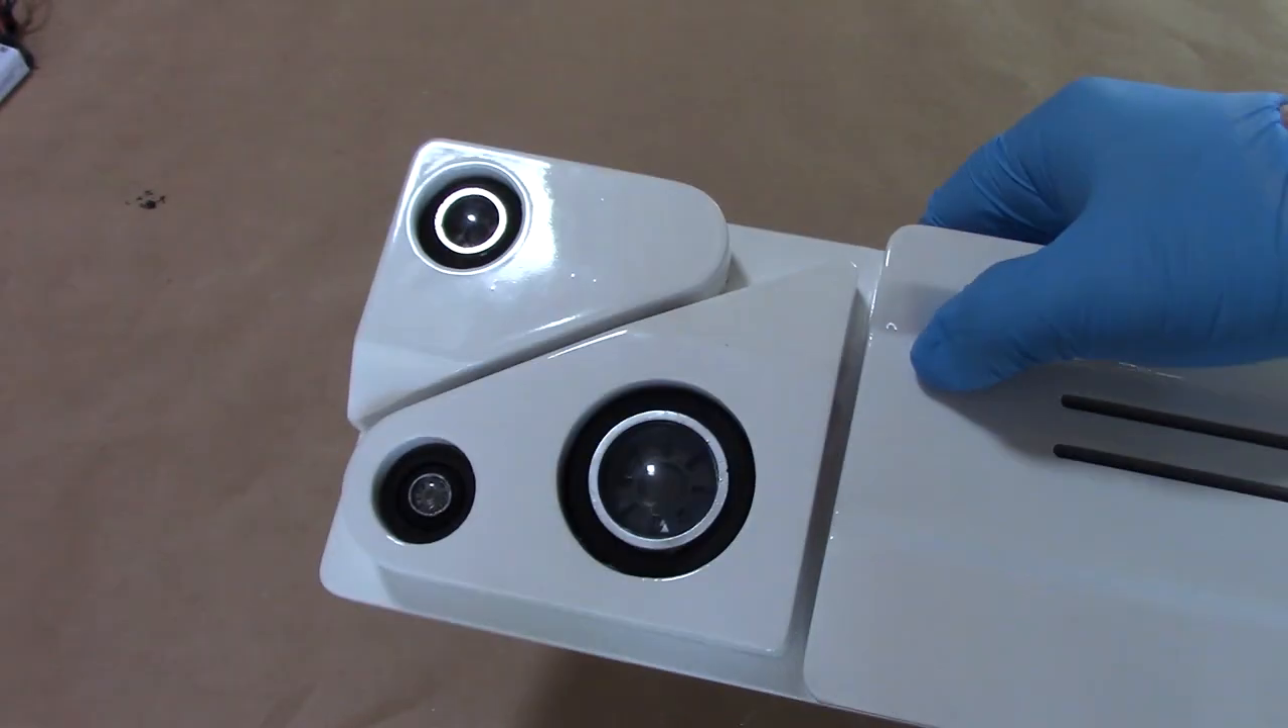Here we are all three lenses in position looking really spectacular.